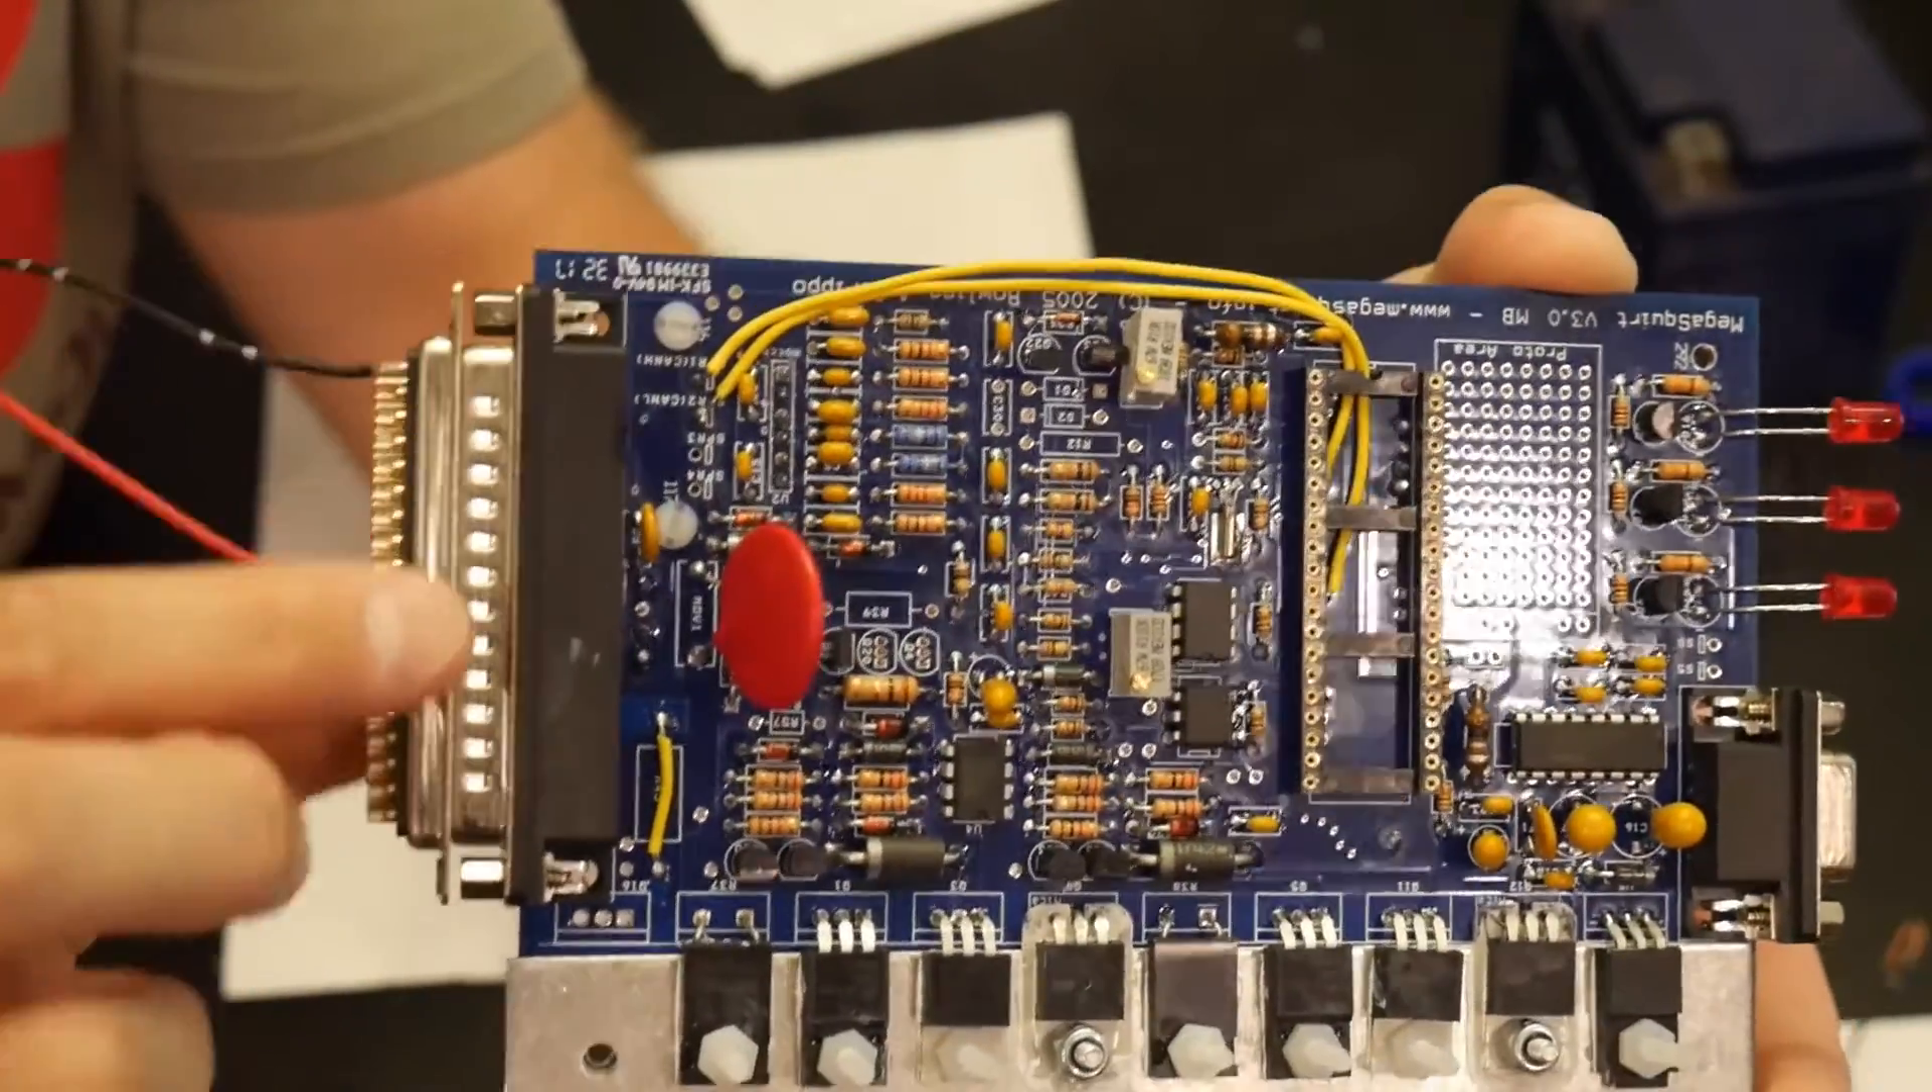We've got our card put together this is what it should look like finished.